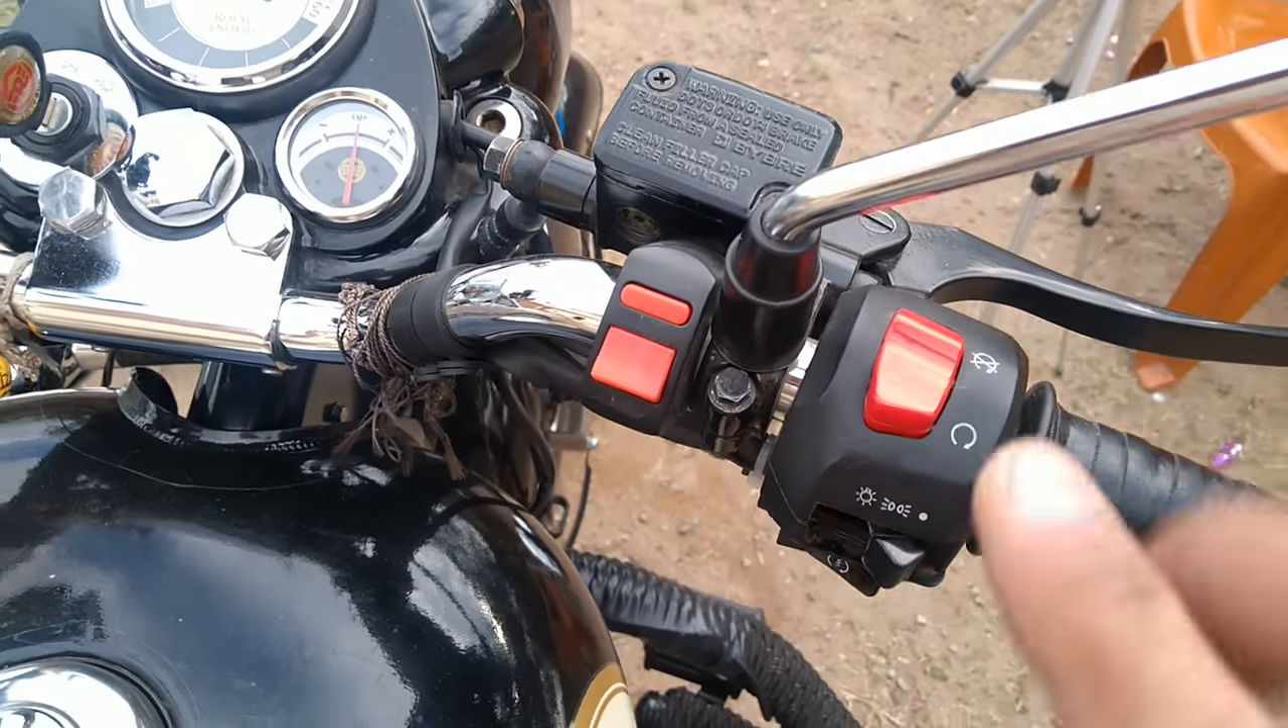हमने यह जो स्विच है इसको लगा लिया है।